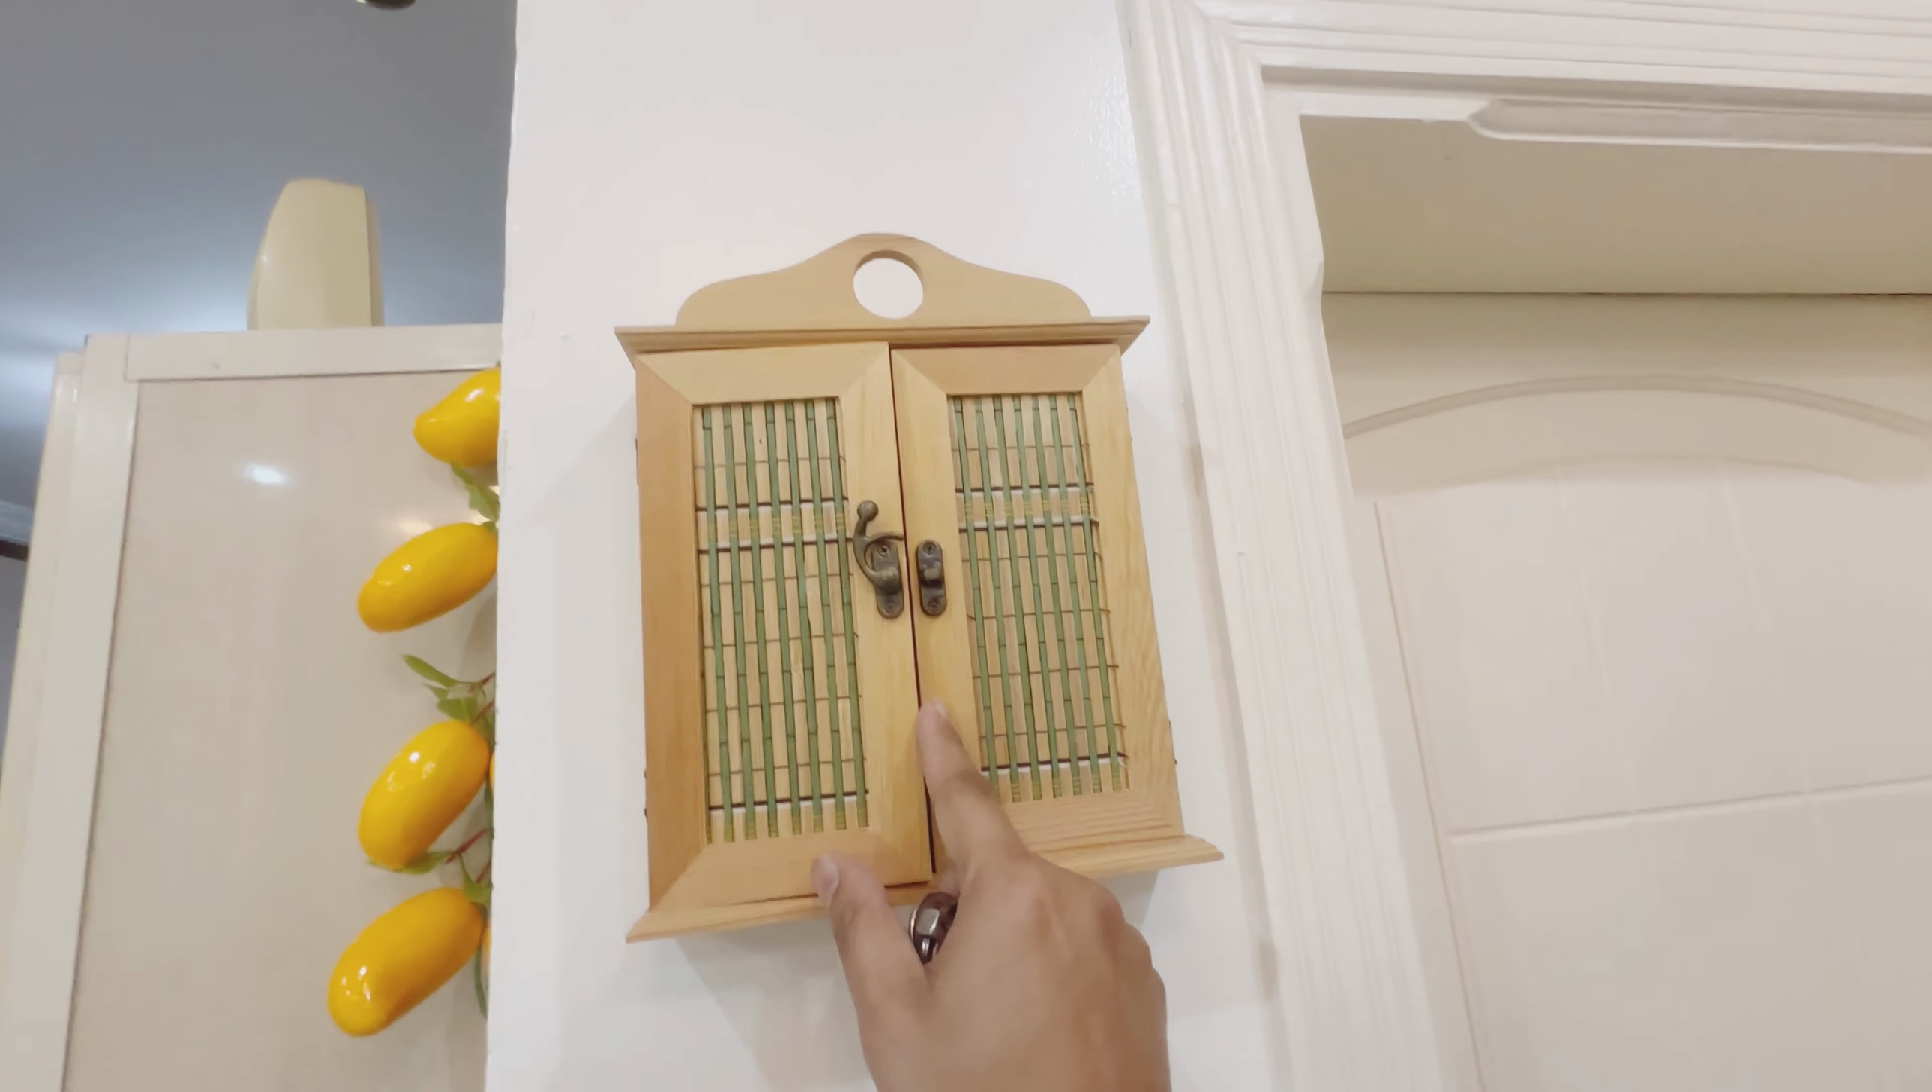यह की होल्डर भी जो है यह मैंने इंस्टॉल कर लिया है।